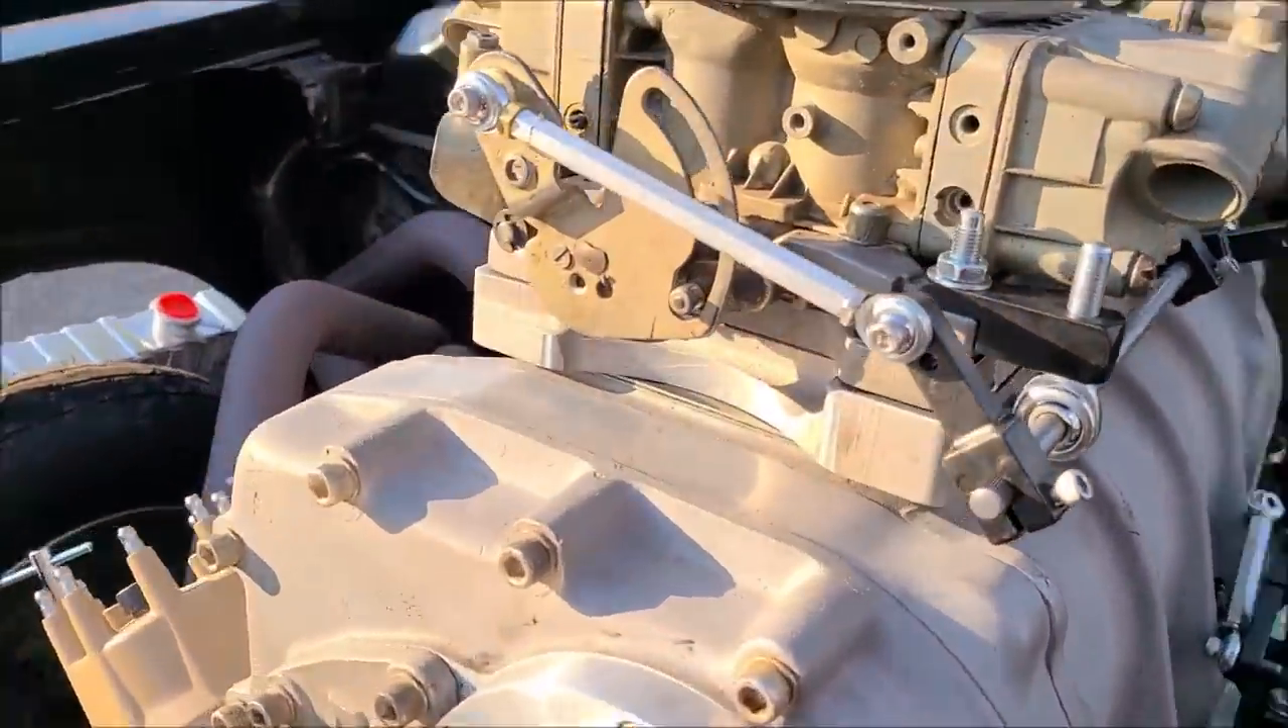Okay so the linkage is roughed in right now.